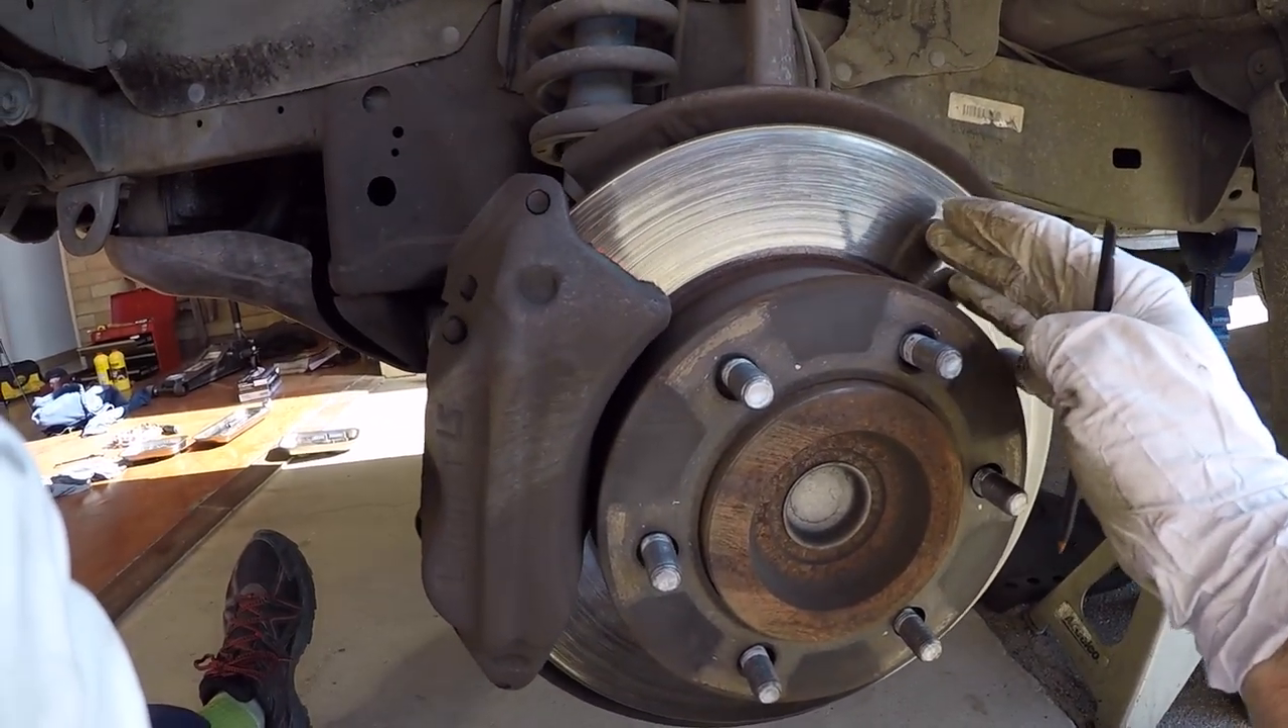Alright we have the wheels off and you can see now that the rotors exposed and you got your brake caliper.